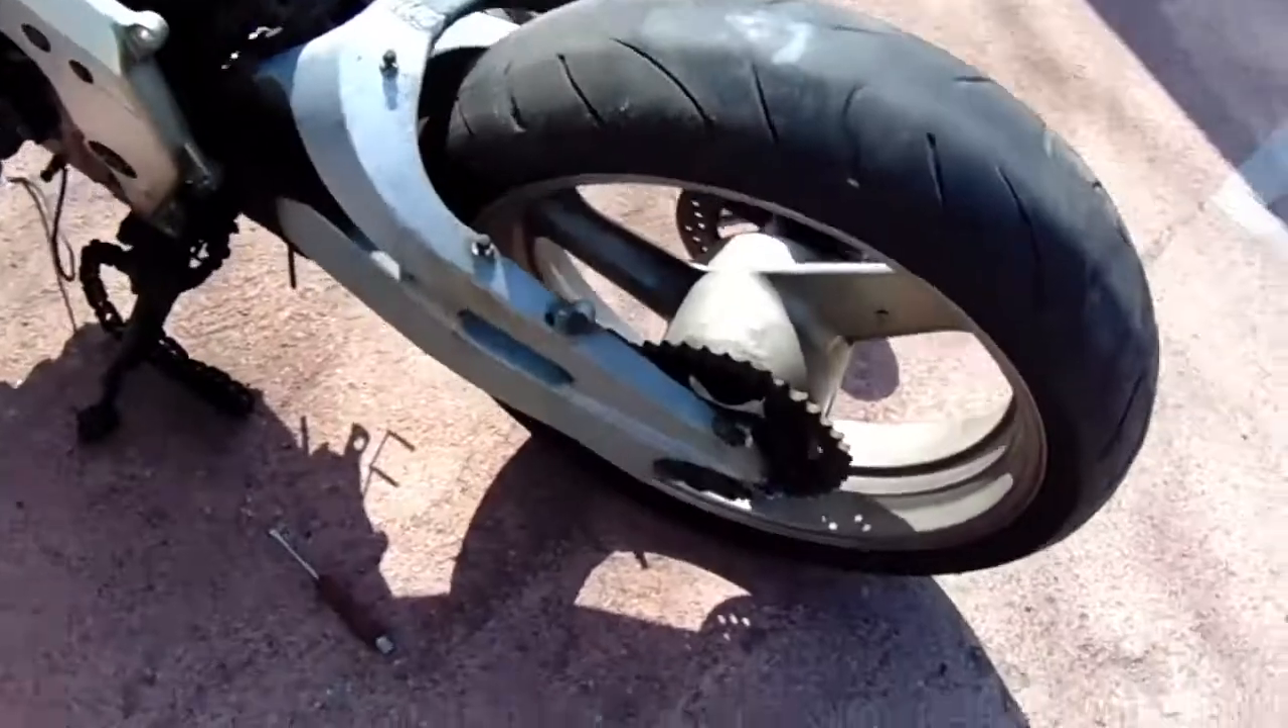Well I got the chain off.